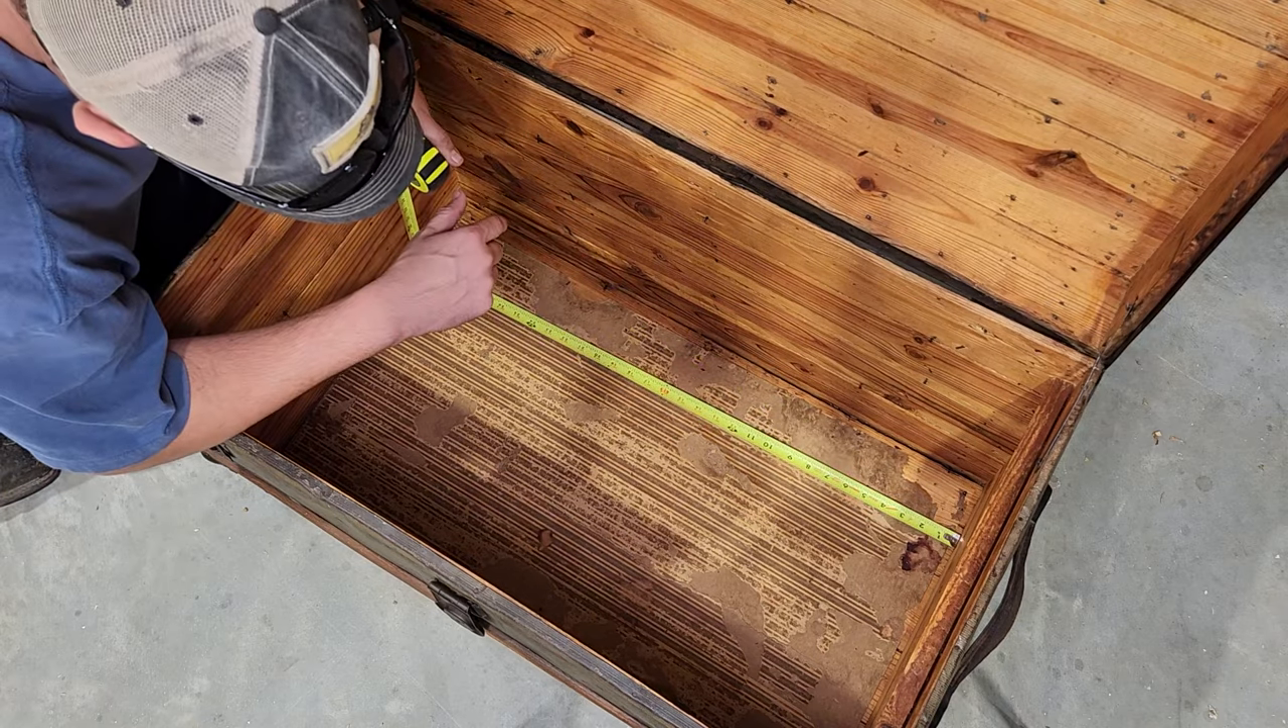You'll notice I haven't taken the paper off the bottom and that's because I'm actually just going to resurface the bottom of this trunk.